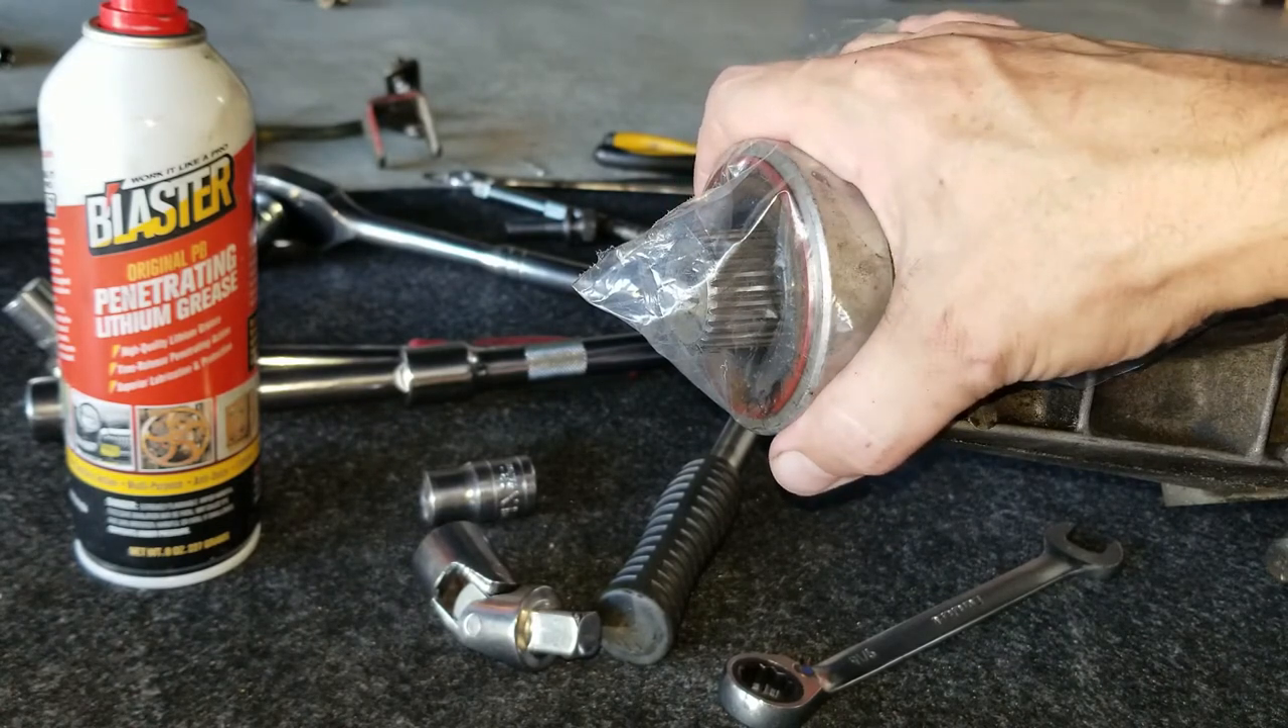So there's the transmission condom just use a rubber band cut off the end of a plastic bag good to go.